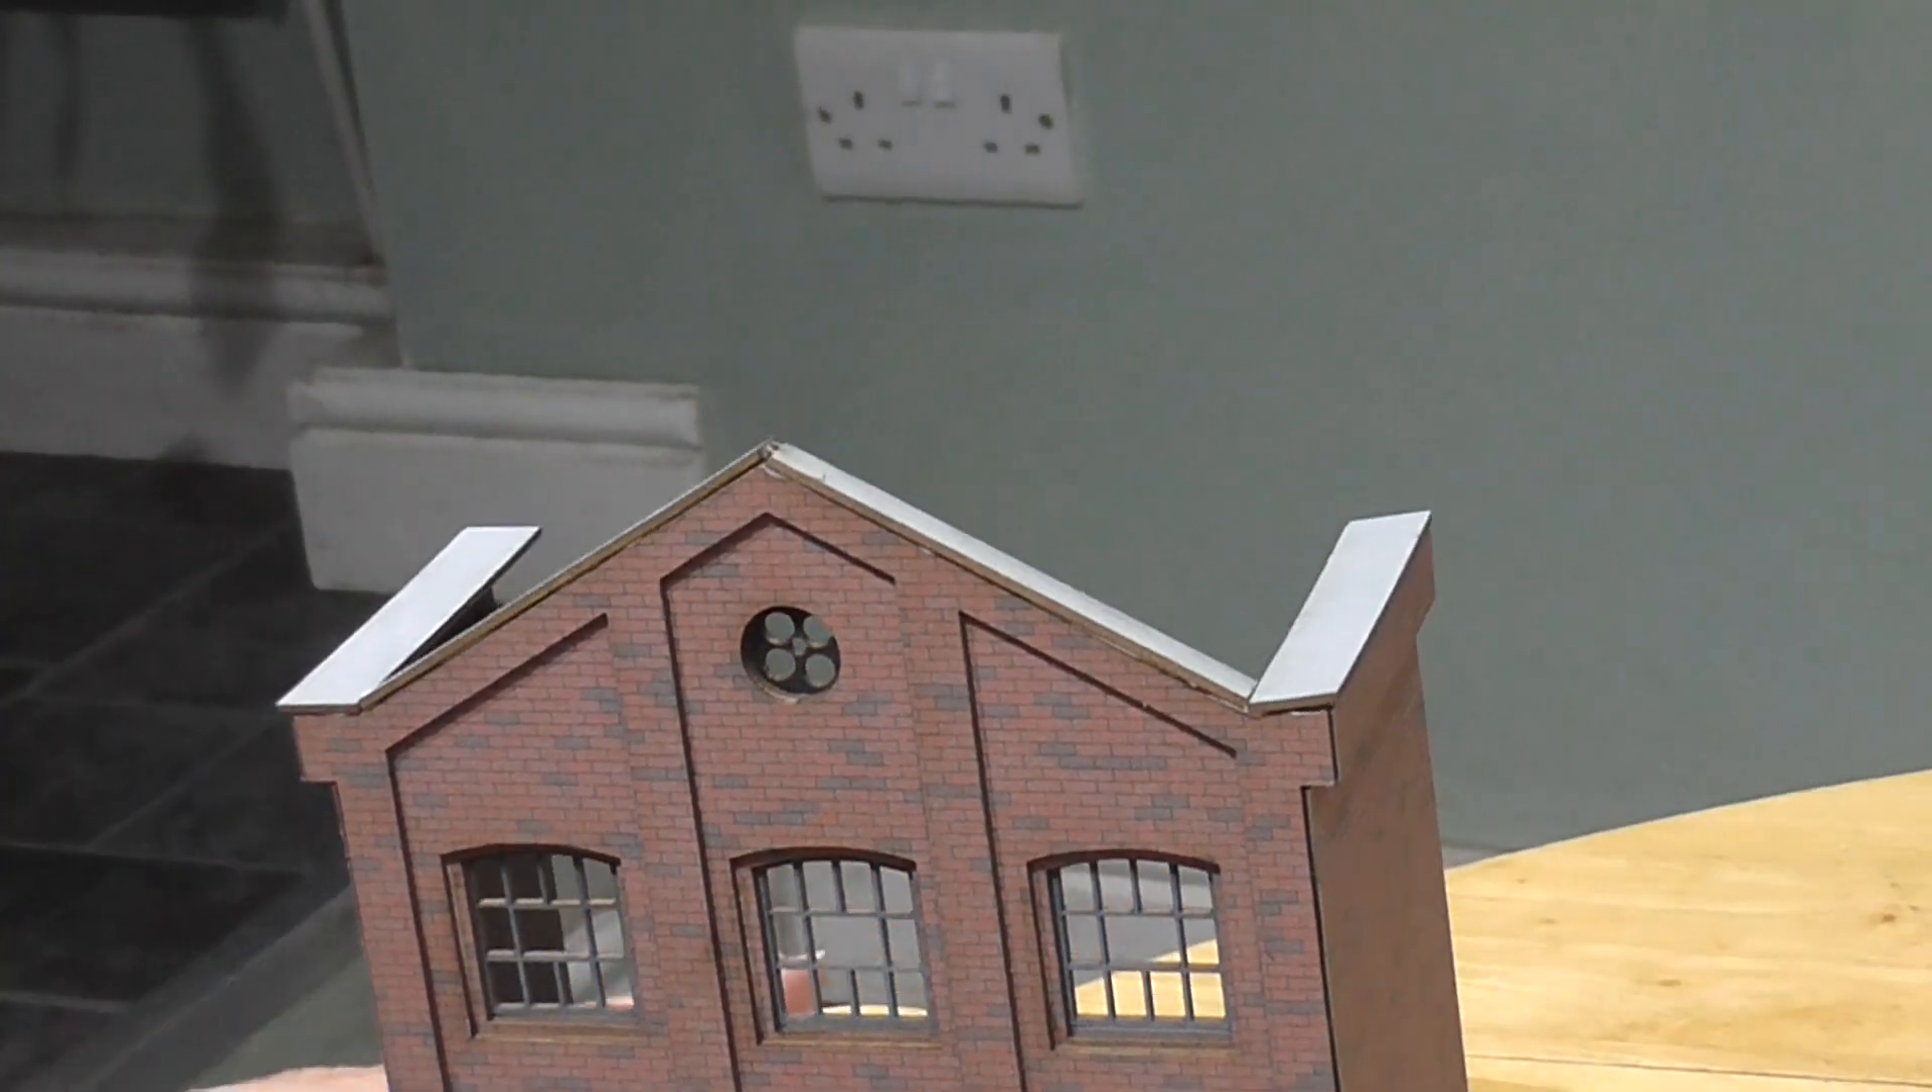Right so as you can see we've now glued the coping stones on so all there is left to do is fit the roof.